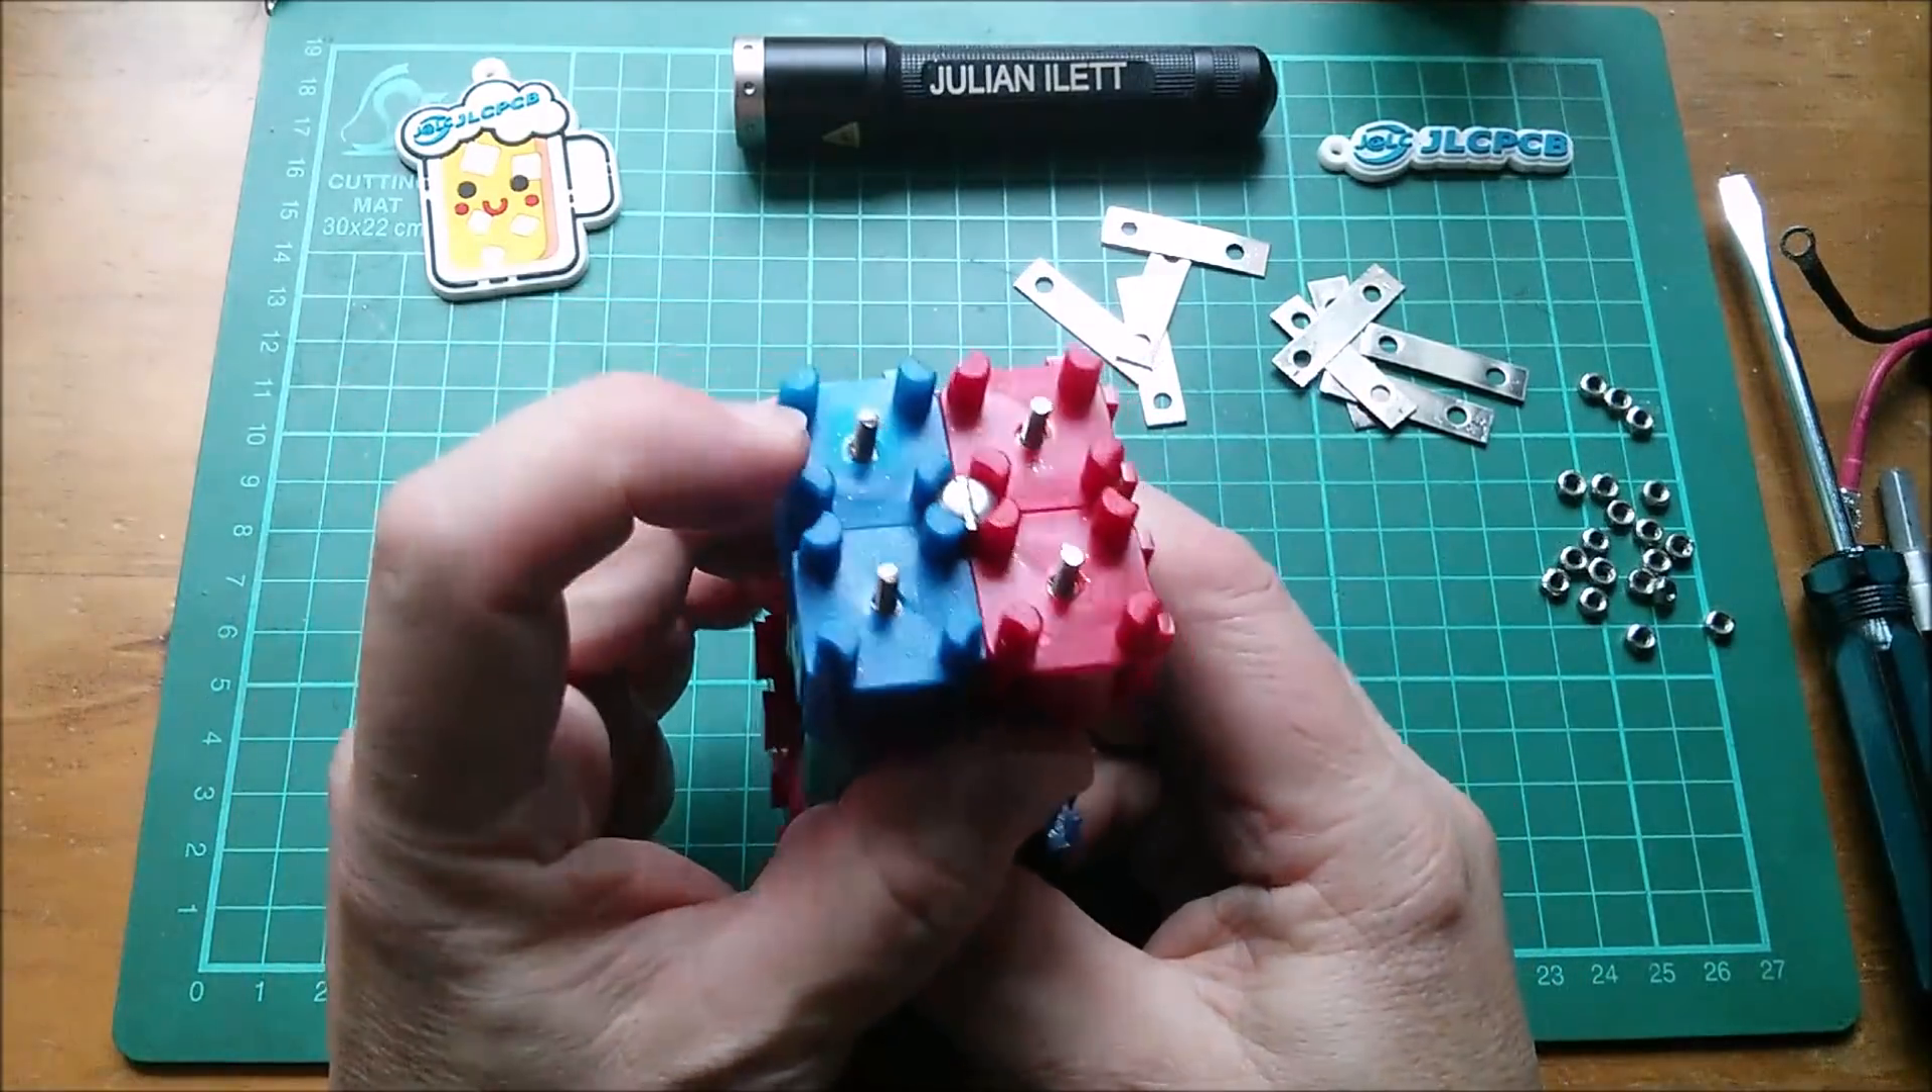Right that's all the nuts and the bridging strips off so we've just got the stud ends.